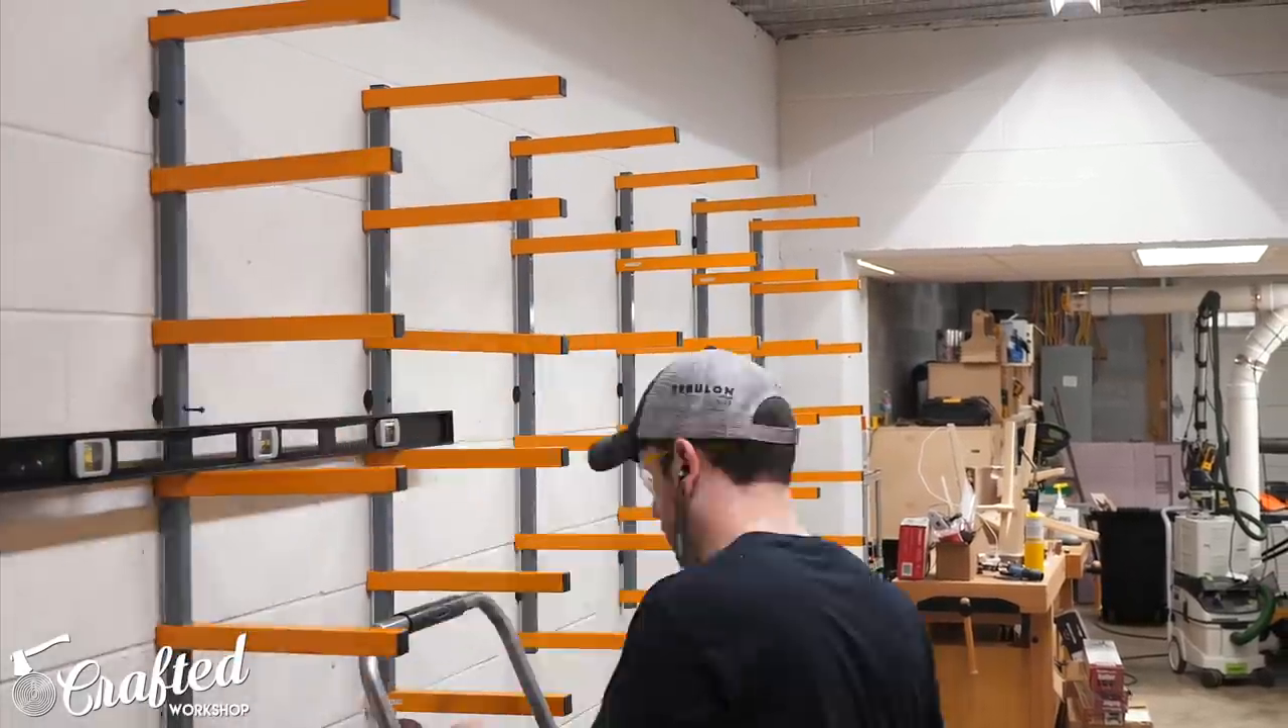I just kept working my way down the wall until I had all six racks hung and then I could get it loaded down with all my lumber.